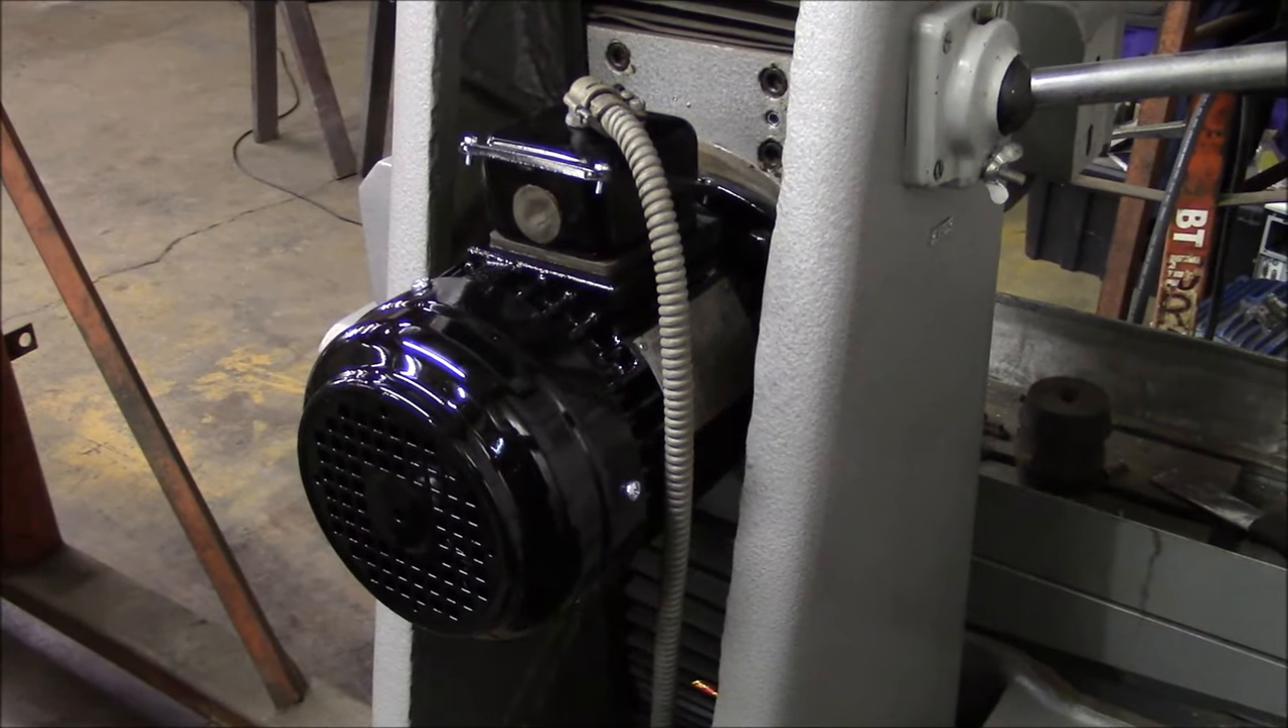Okay here's the uh spindle motor installed on the grinder.